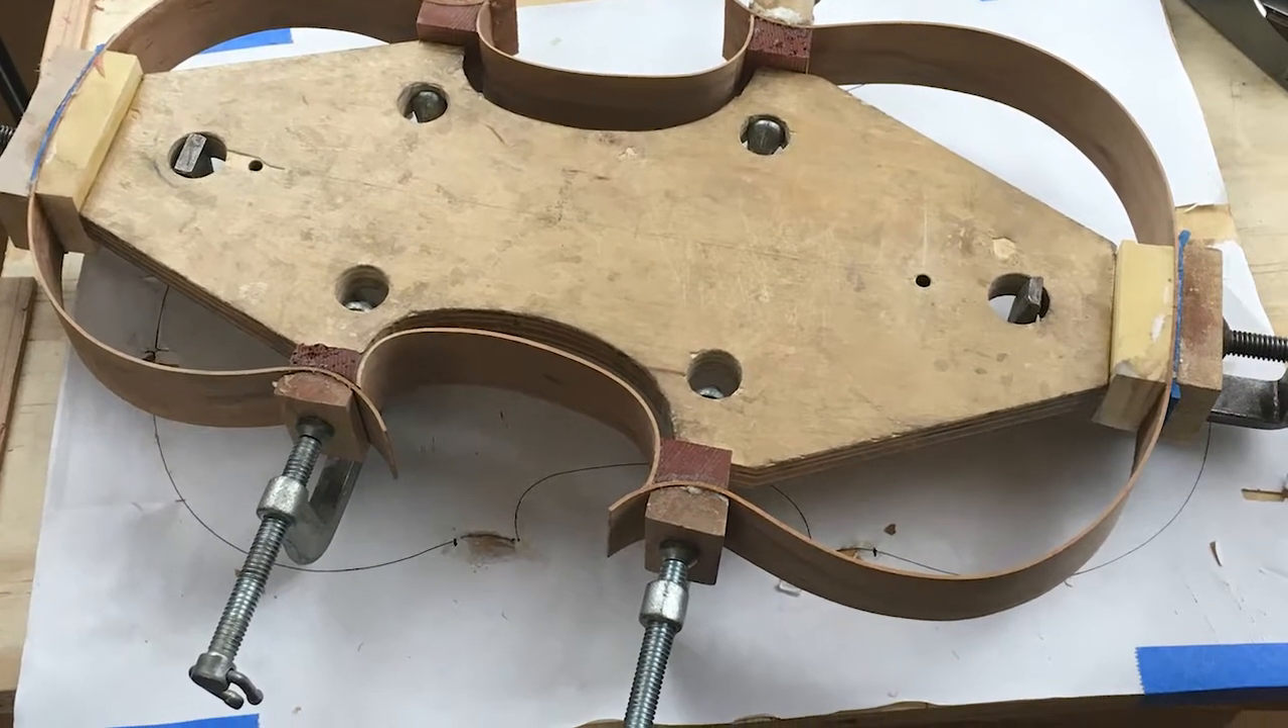And there's the ribs in place.